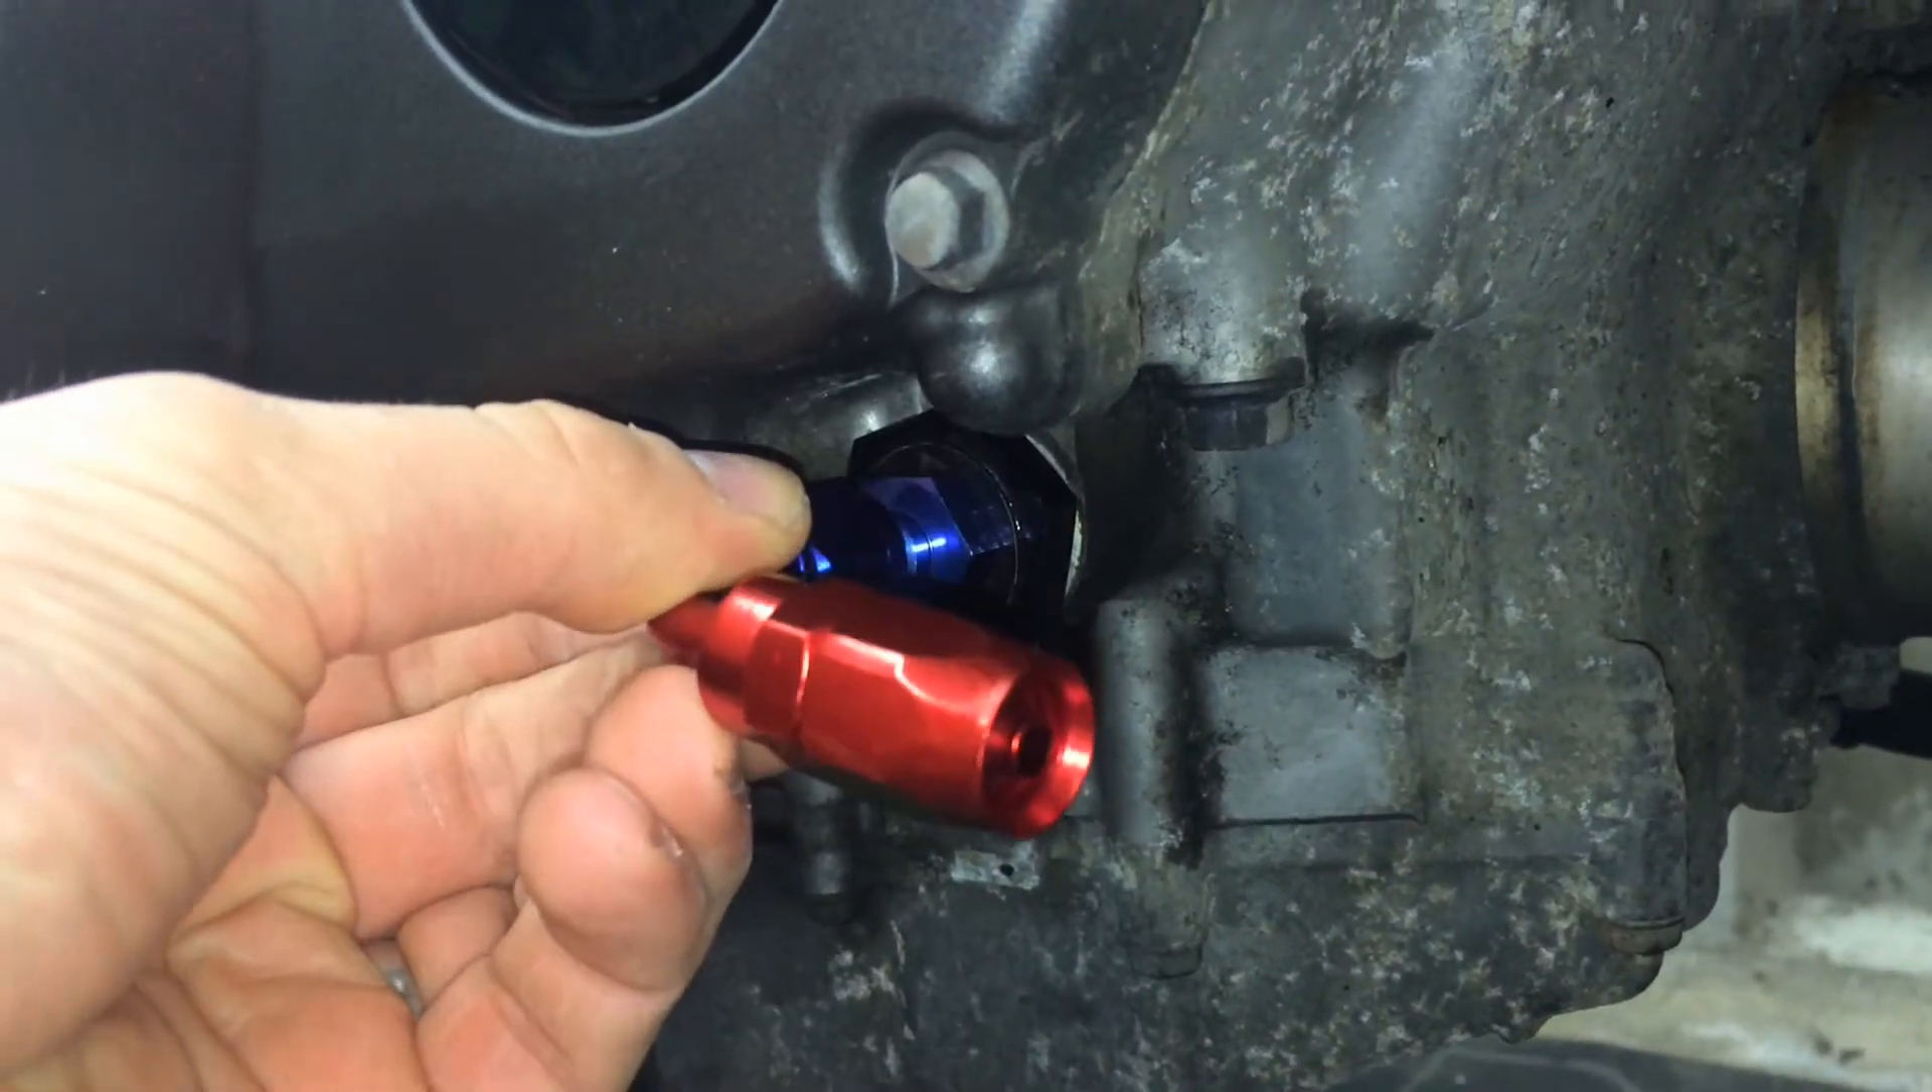I've got the oil feed on the engine.